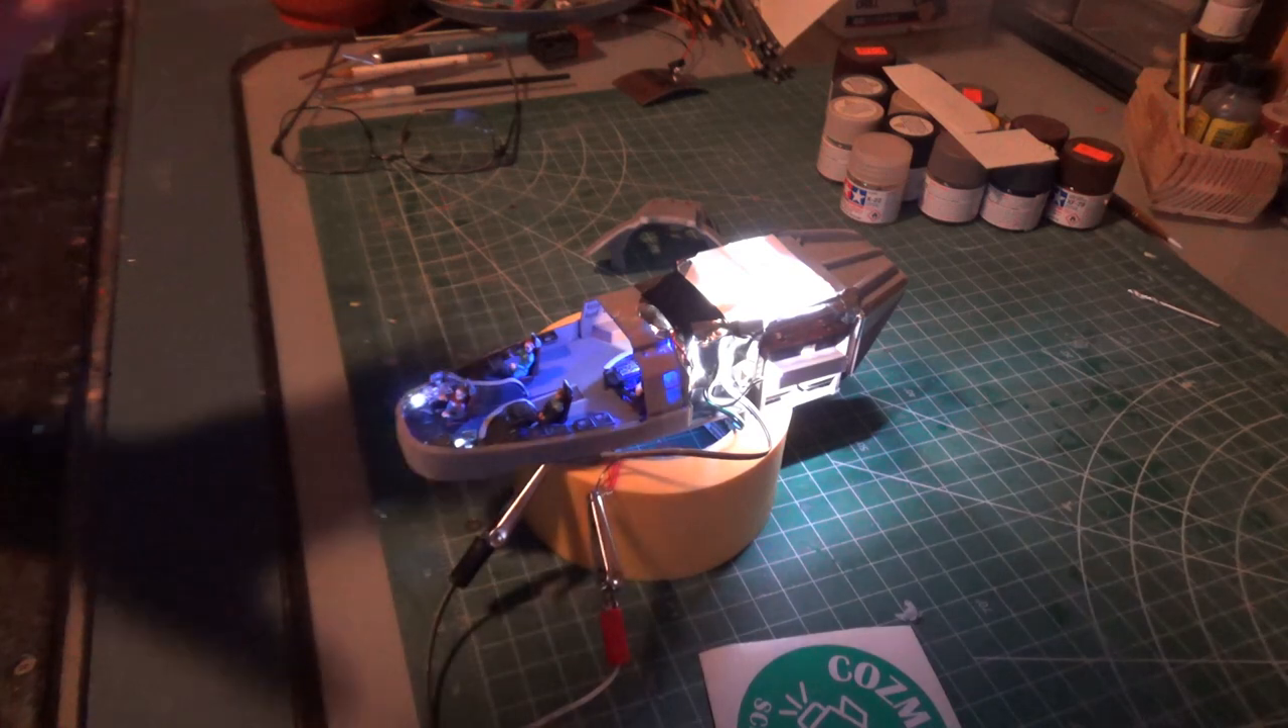I've got all of the lighting done for the inside.